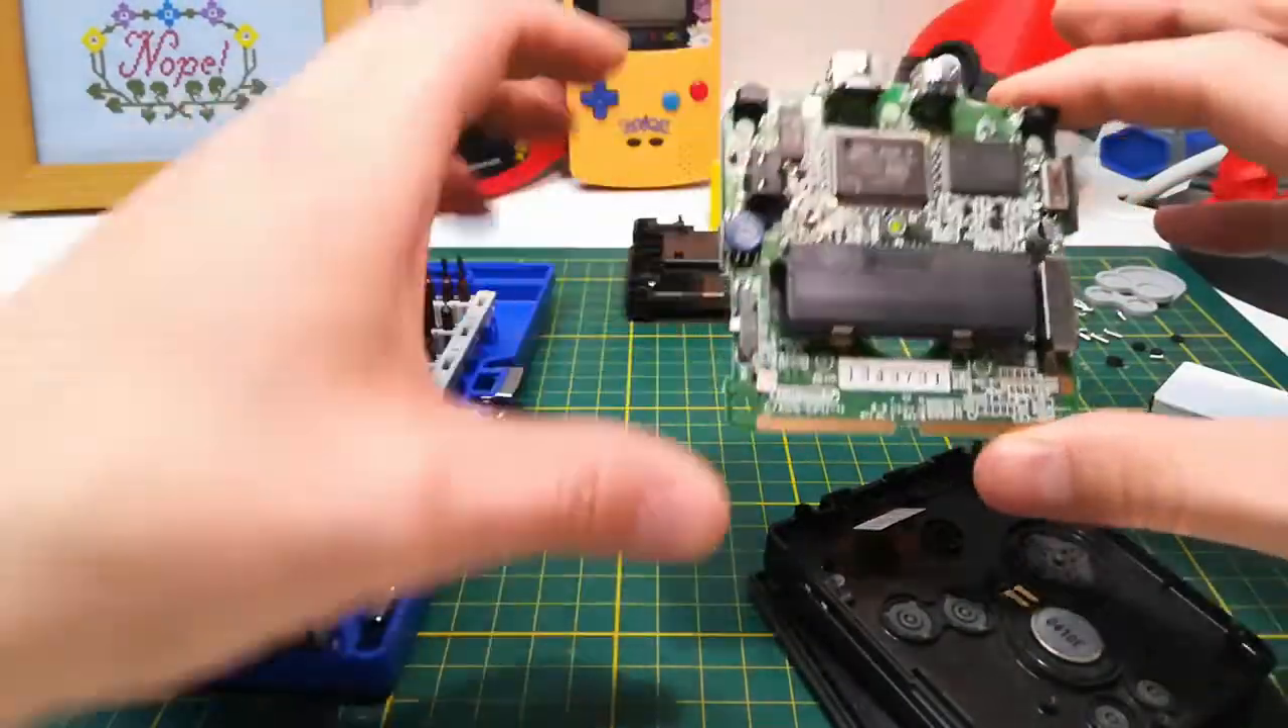So there it is. Our motherboard all taken out.